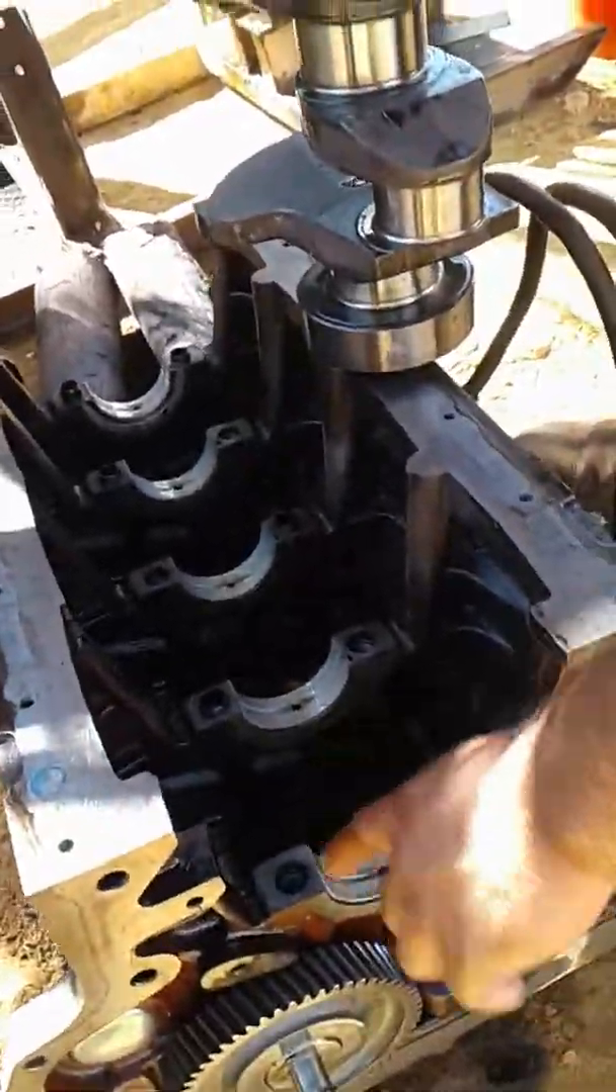Eu já coloquei a bronzina, que isso aqui são as bronzinas do virabrequim.